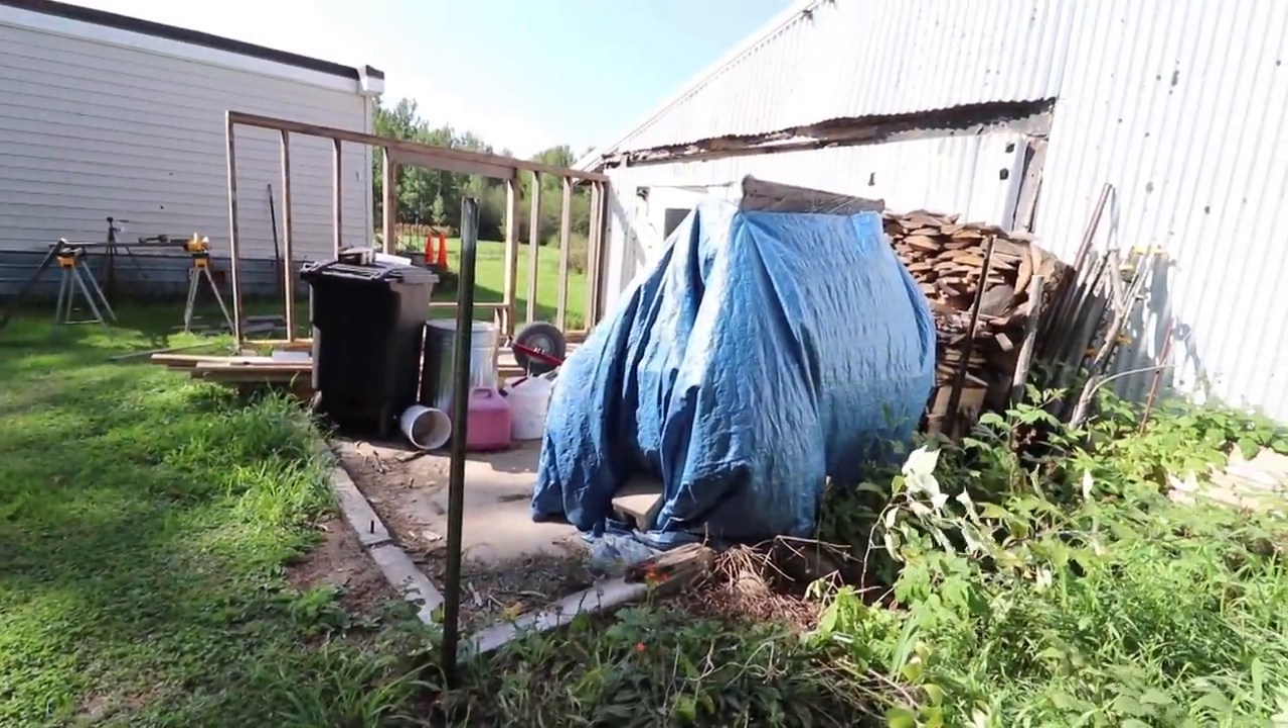The first wall is all framed up. Just need to put some sheathing on there, which I don't have.